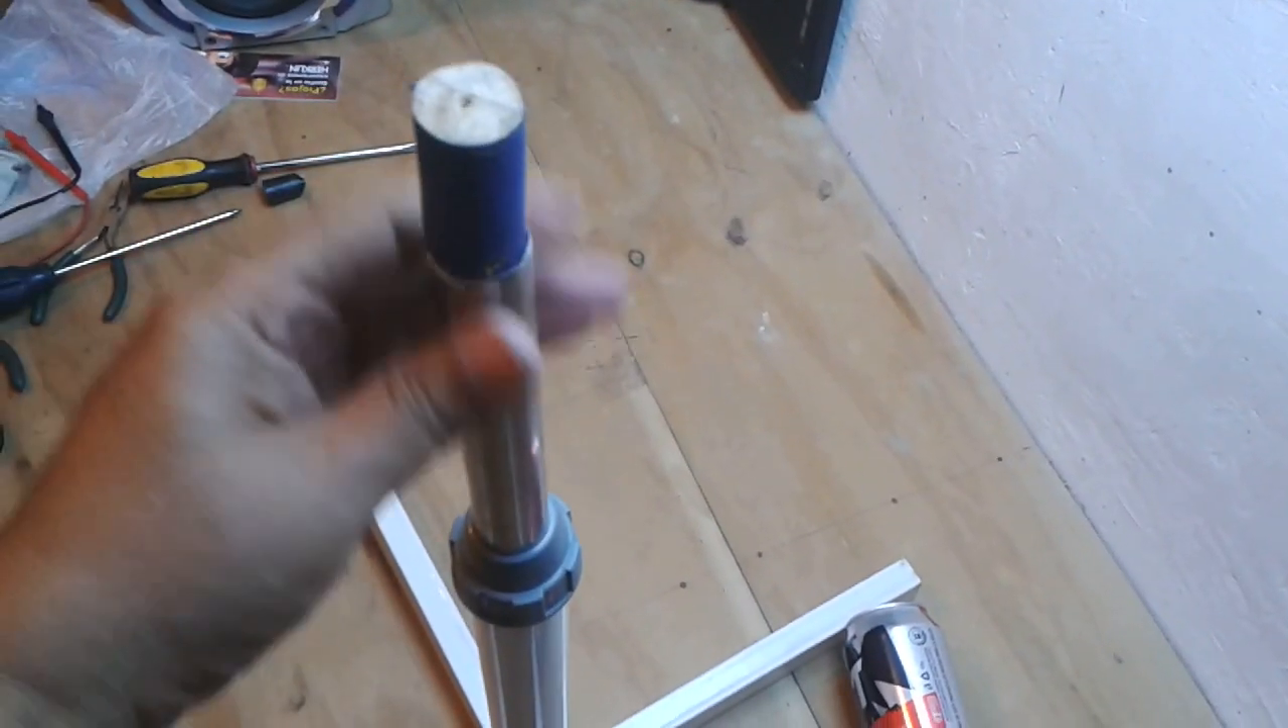Aquí ya tenemos el pedazo de madera dentro del tubo.